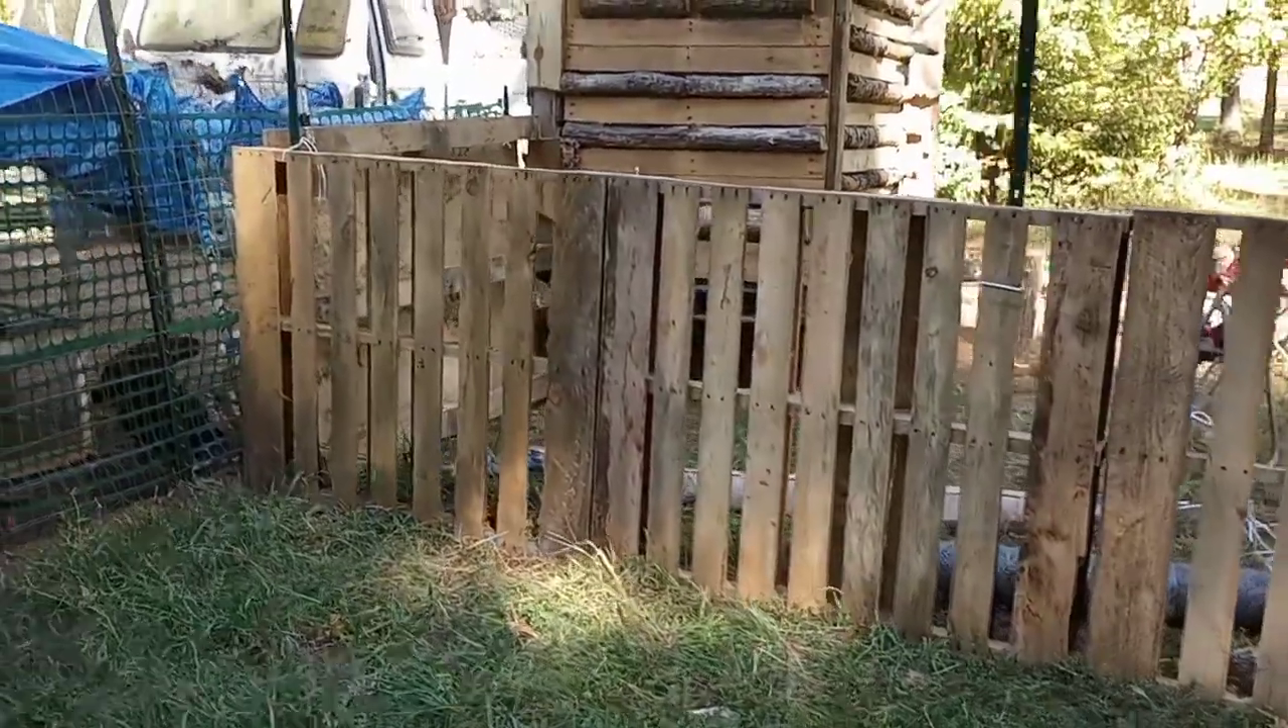I've started putting up the chicken yard with these here walls.